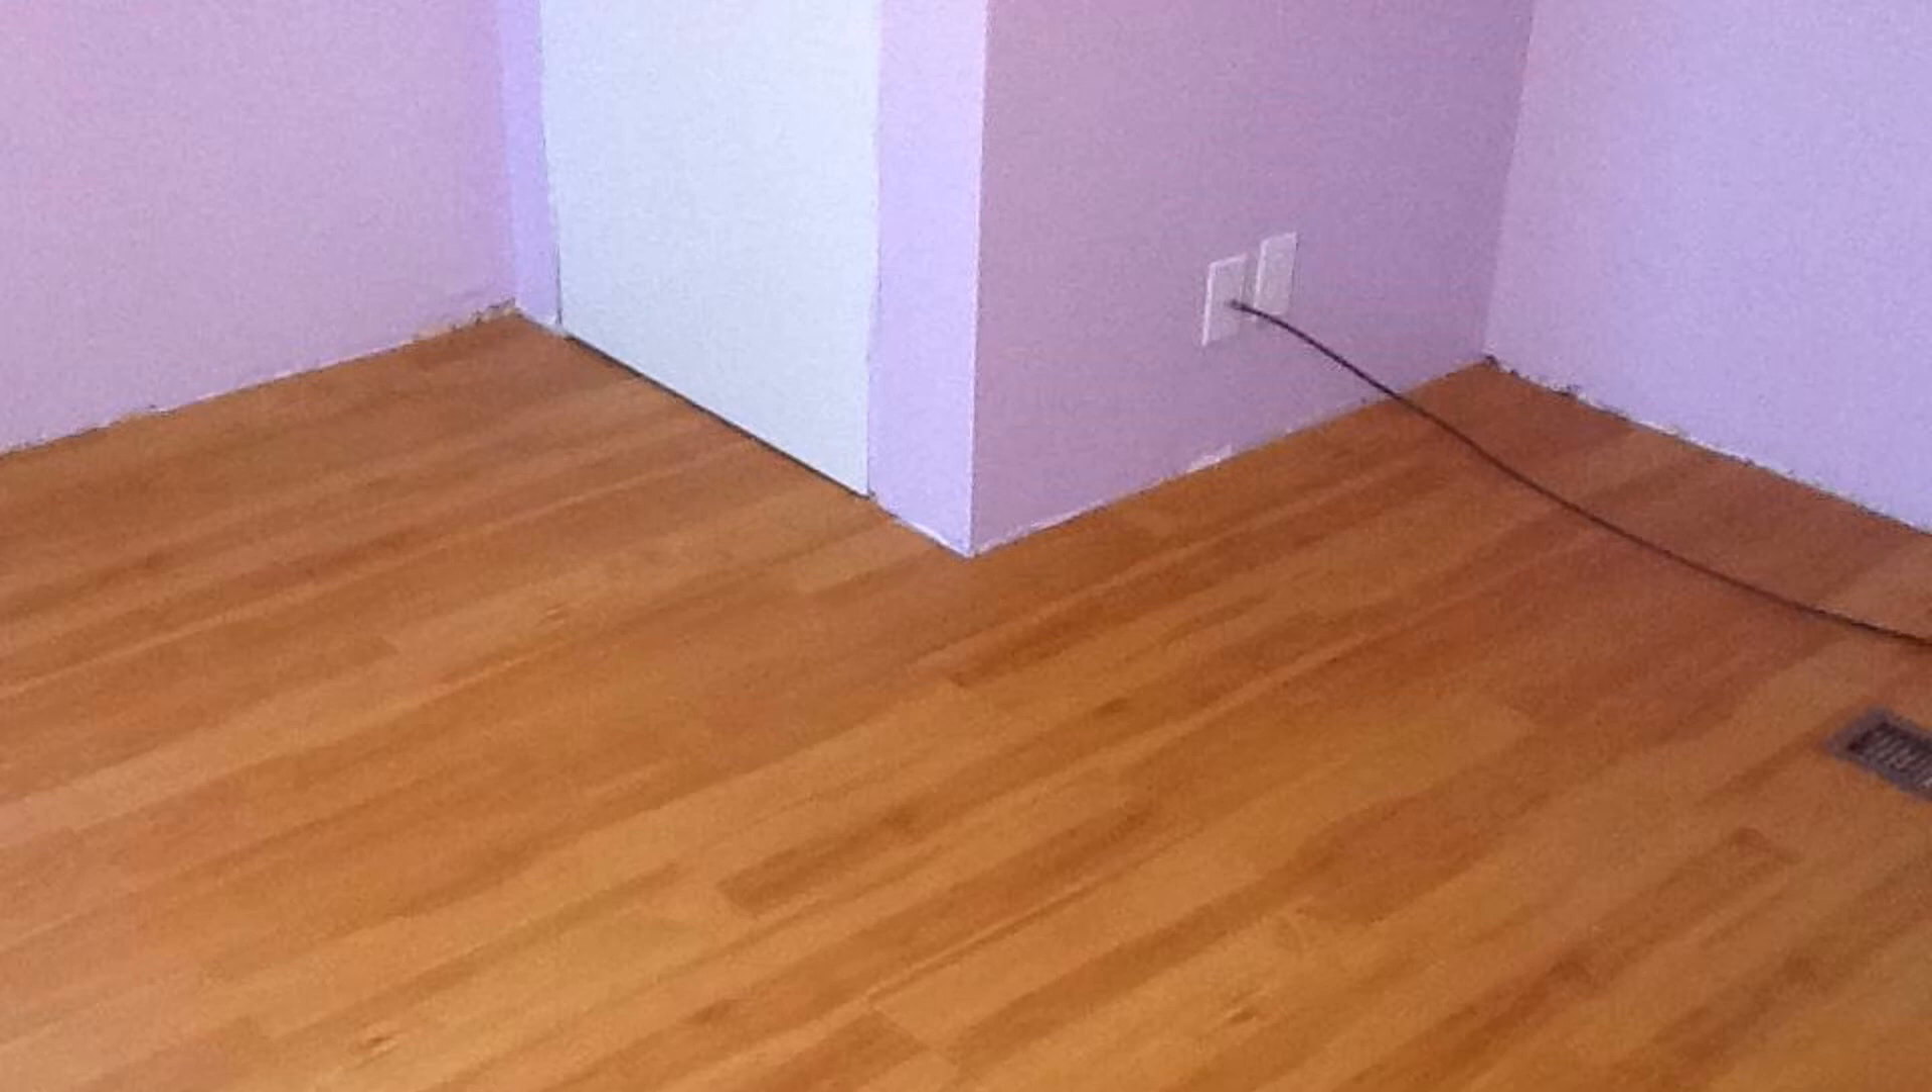Now we have all that flooring down in the bedroom.